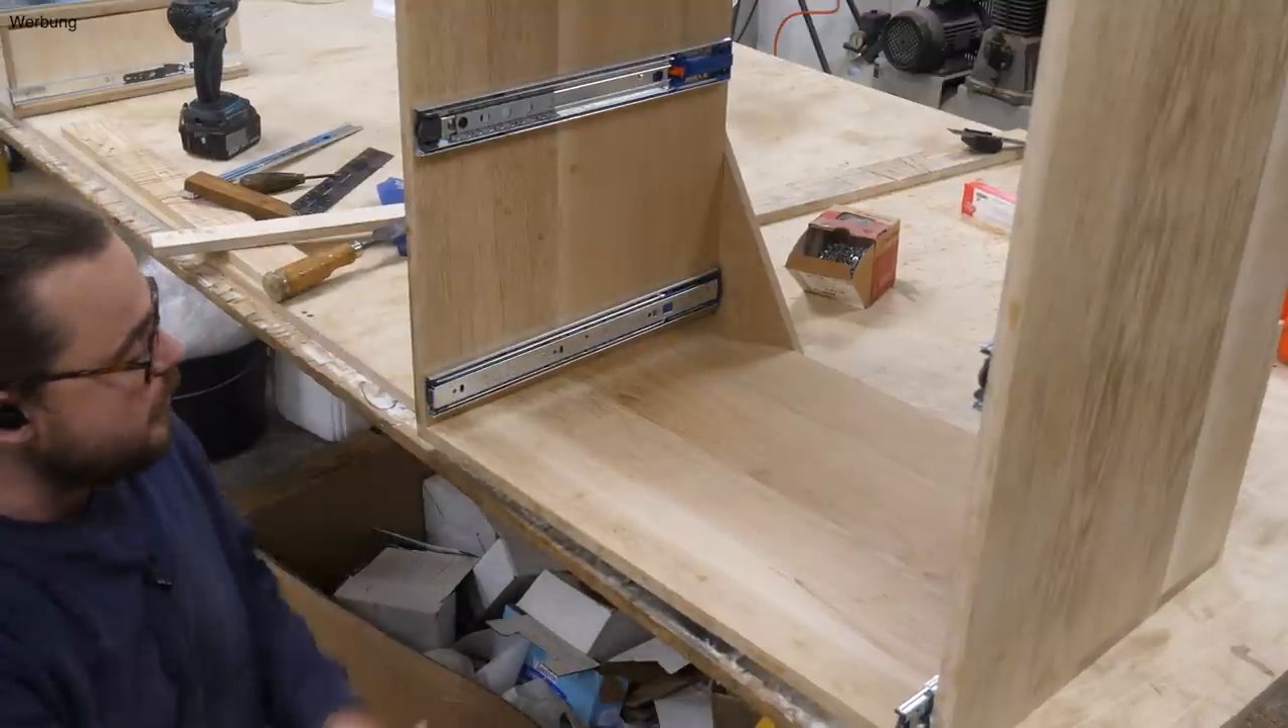Die Auszüge sind jetzt im Korpus montiert.